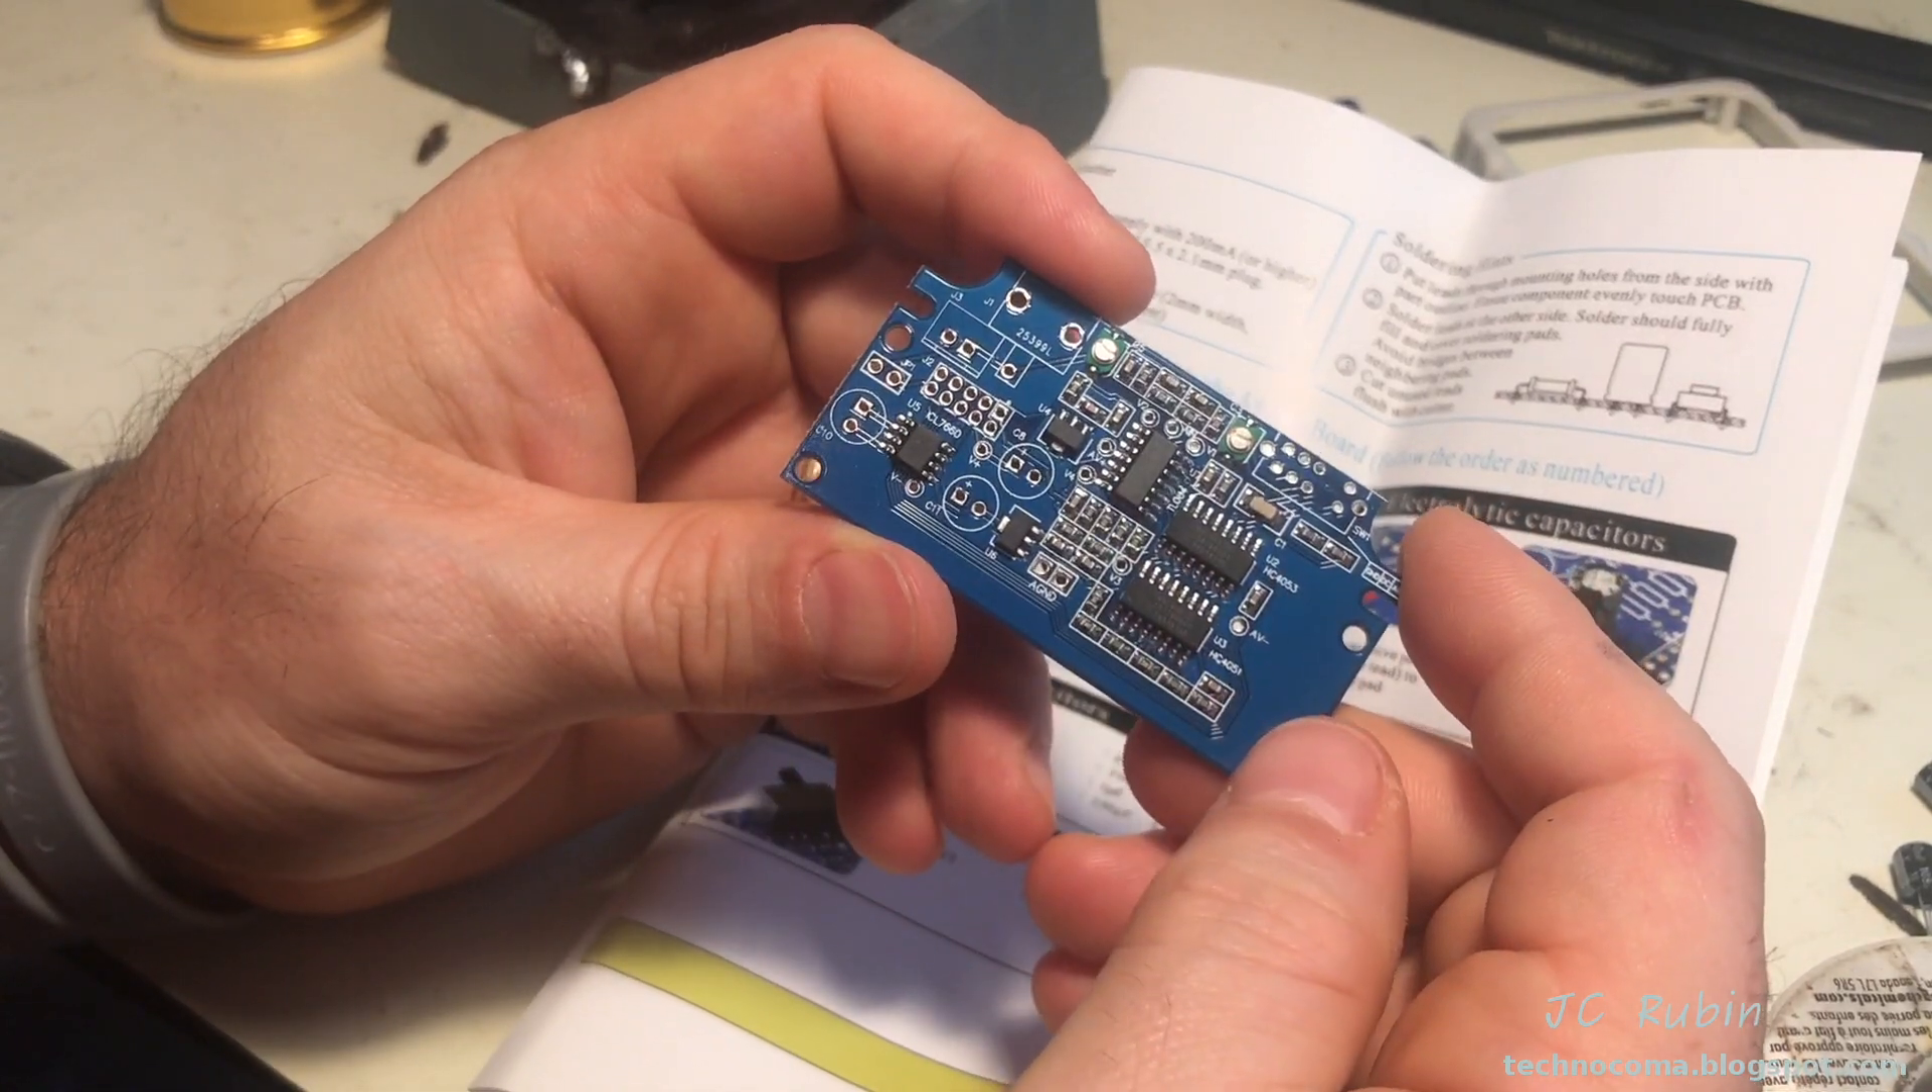Also i'll point out on this kit all of those tiny smd resistors and capacitors have already been soldered onto this board from the factory so there's no need to do that.